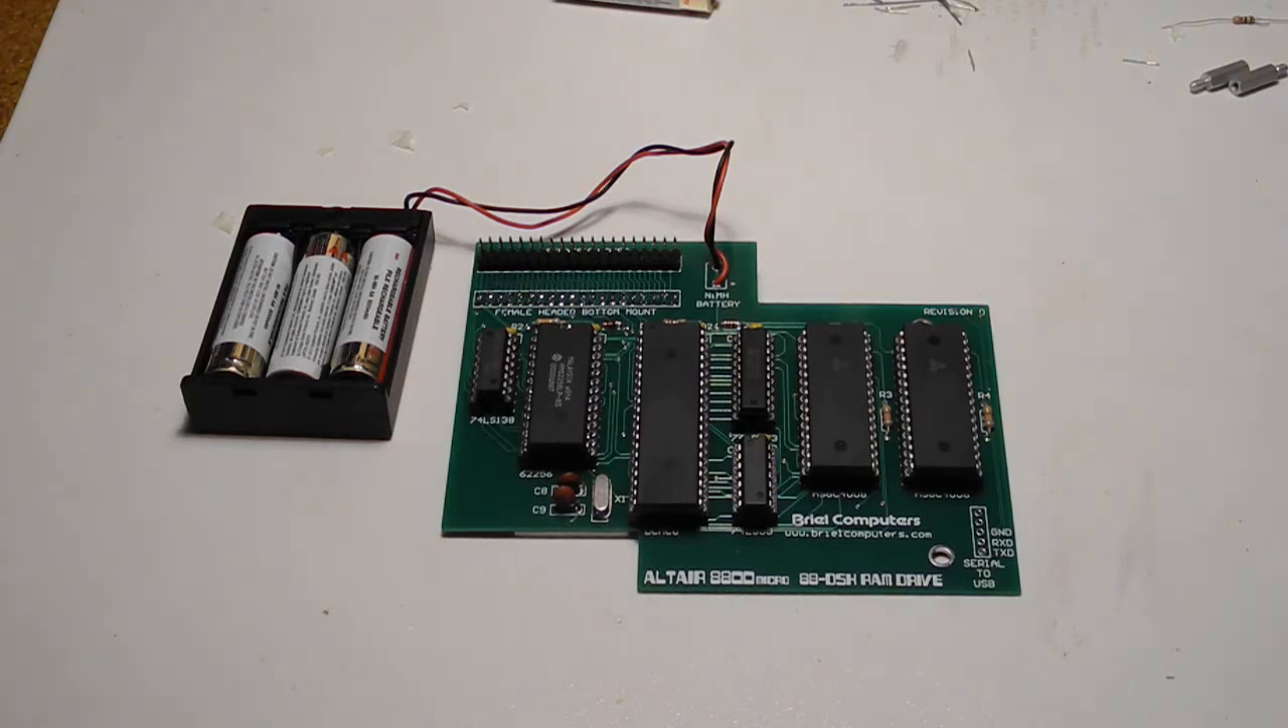I've now installed the ICs into the sockets, and as usual, you need to bend the pins a little bit on the ICs to get them to fit the sockets.